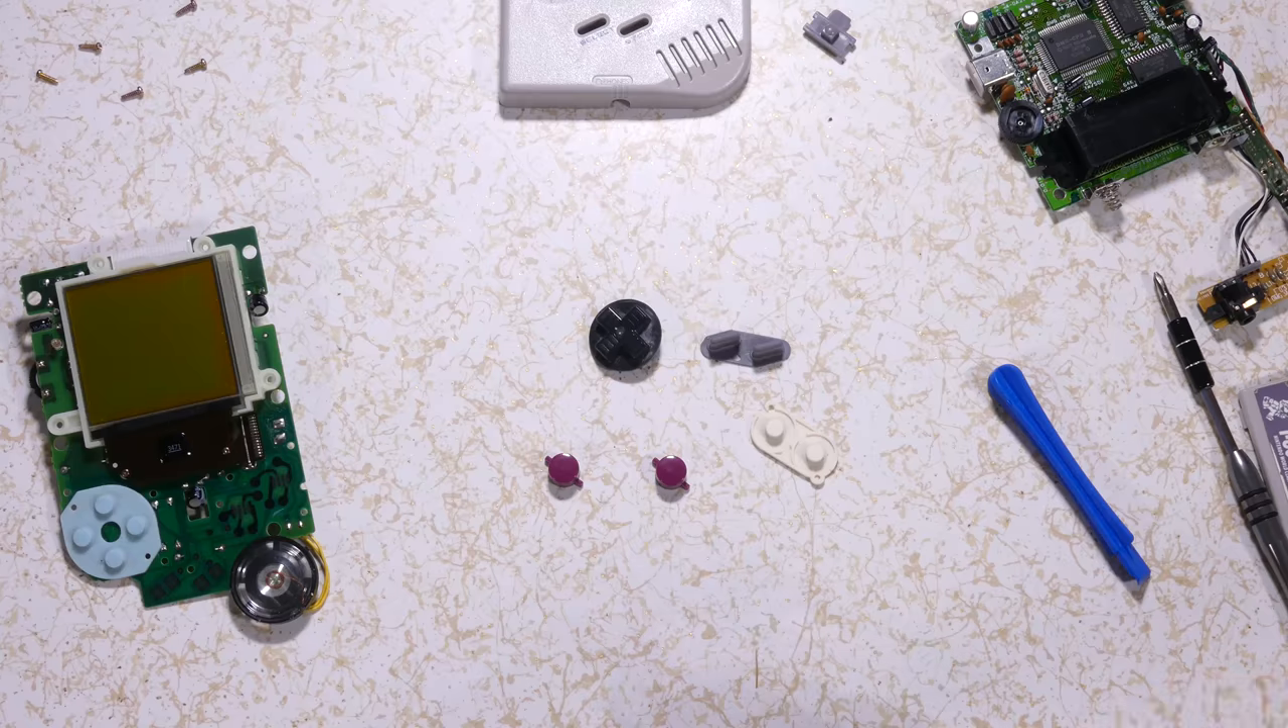Take out the buttons and rubber contact pads and there it is all apart.